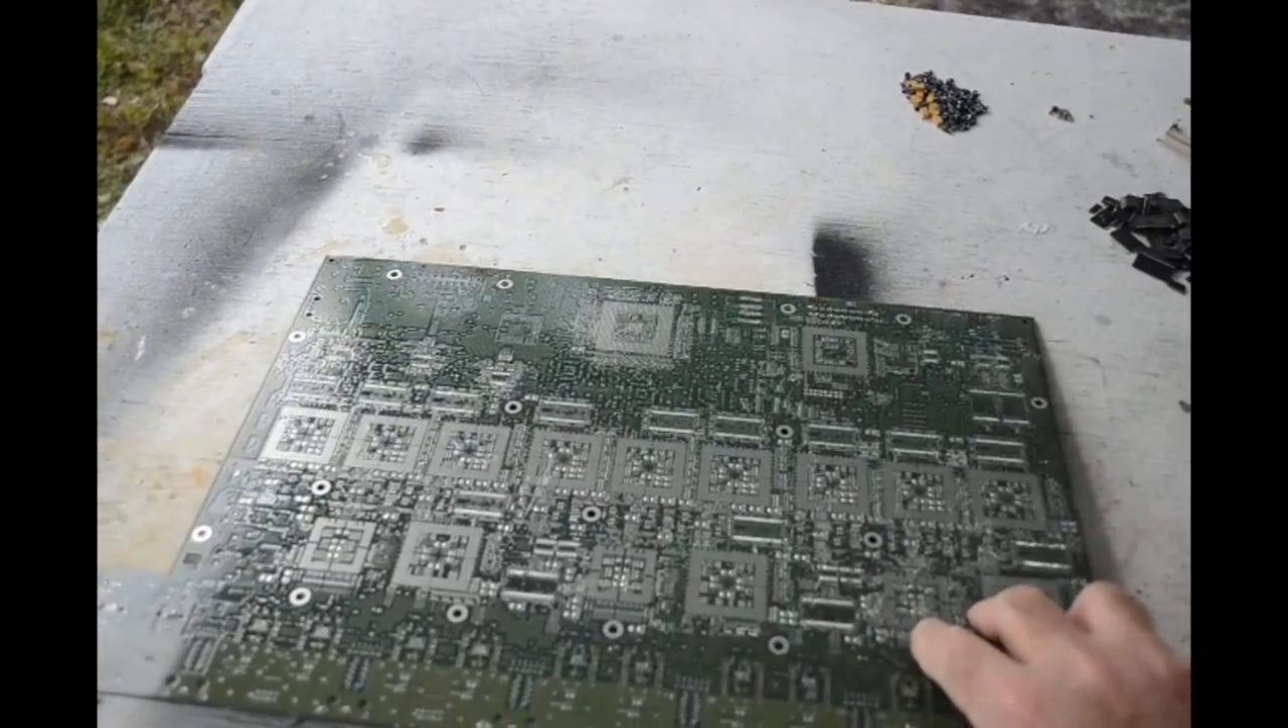Nice clean circuit board here. Pretty much every single thing came off of it.